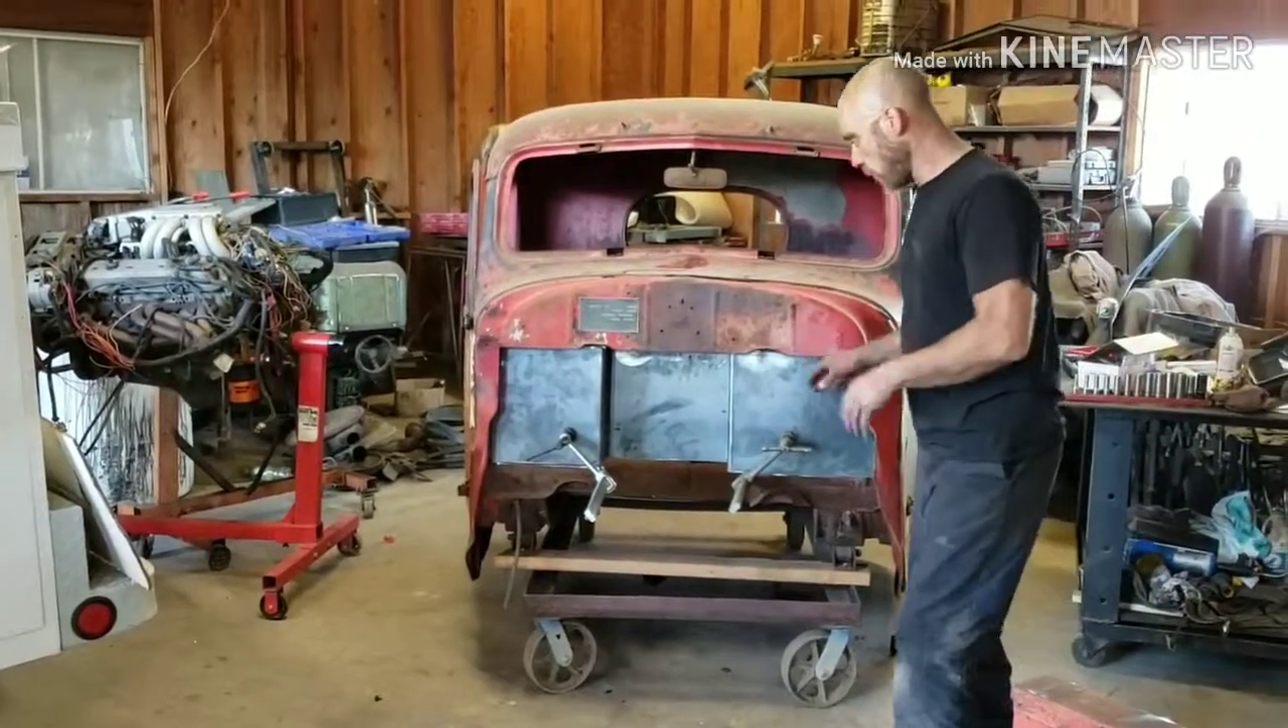All right, so we got our firewall put in, our new plate.